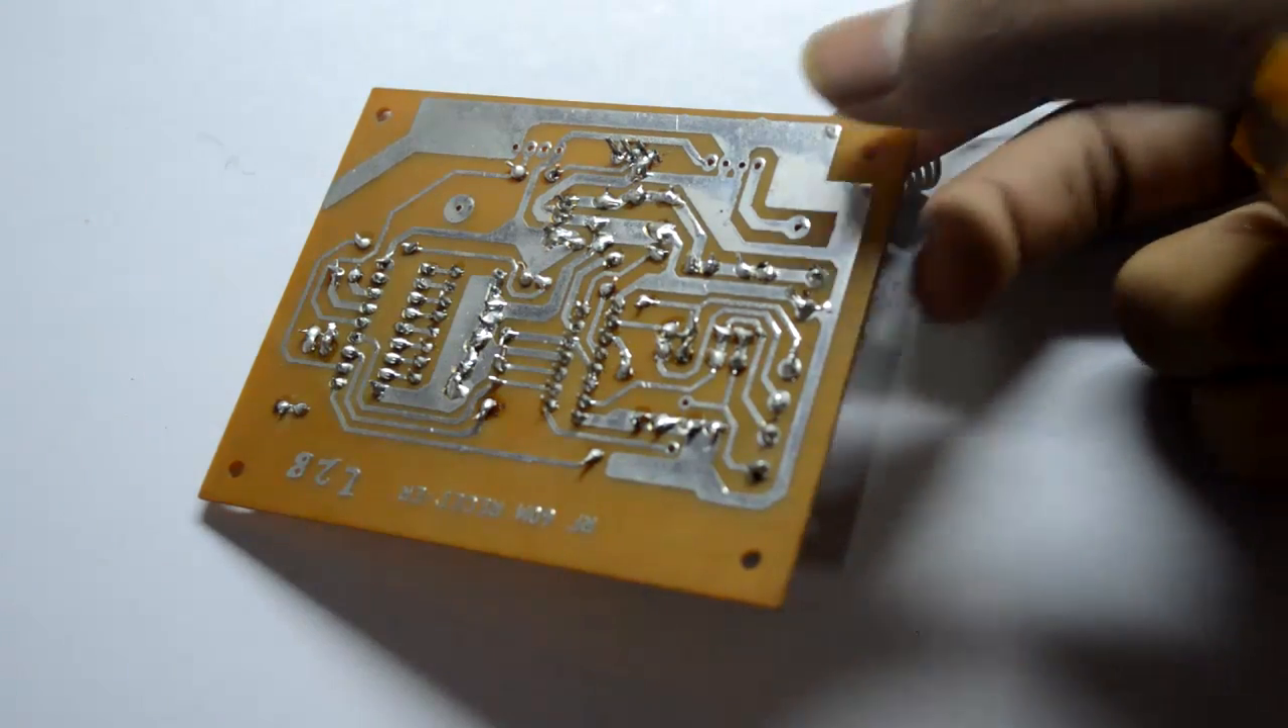Here we go we have successfully completed with the soldering of the receiver.